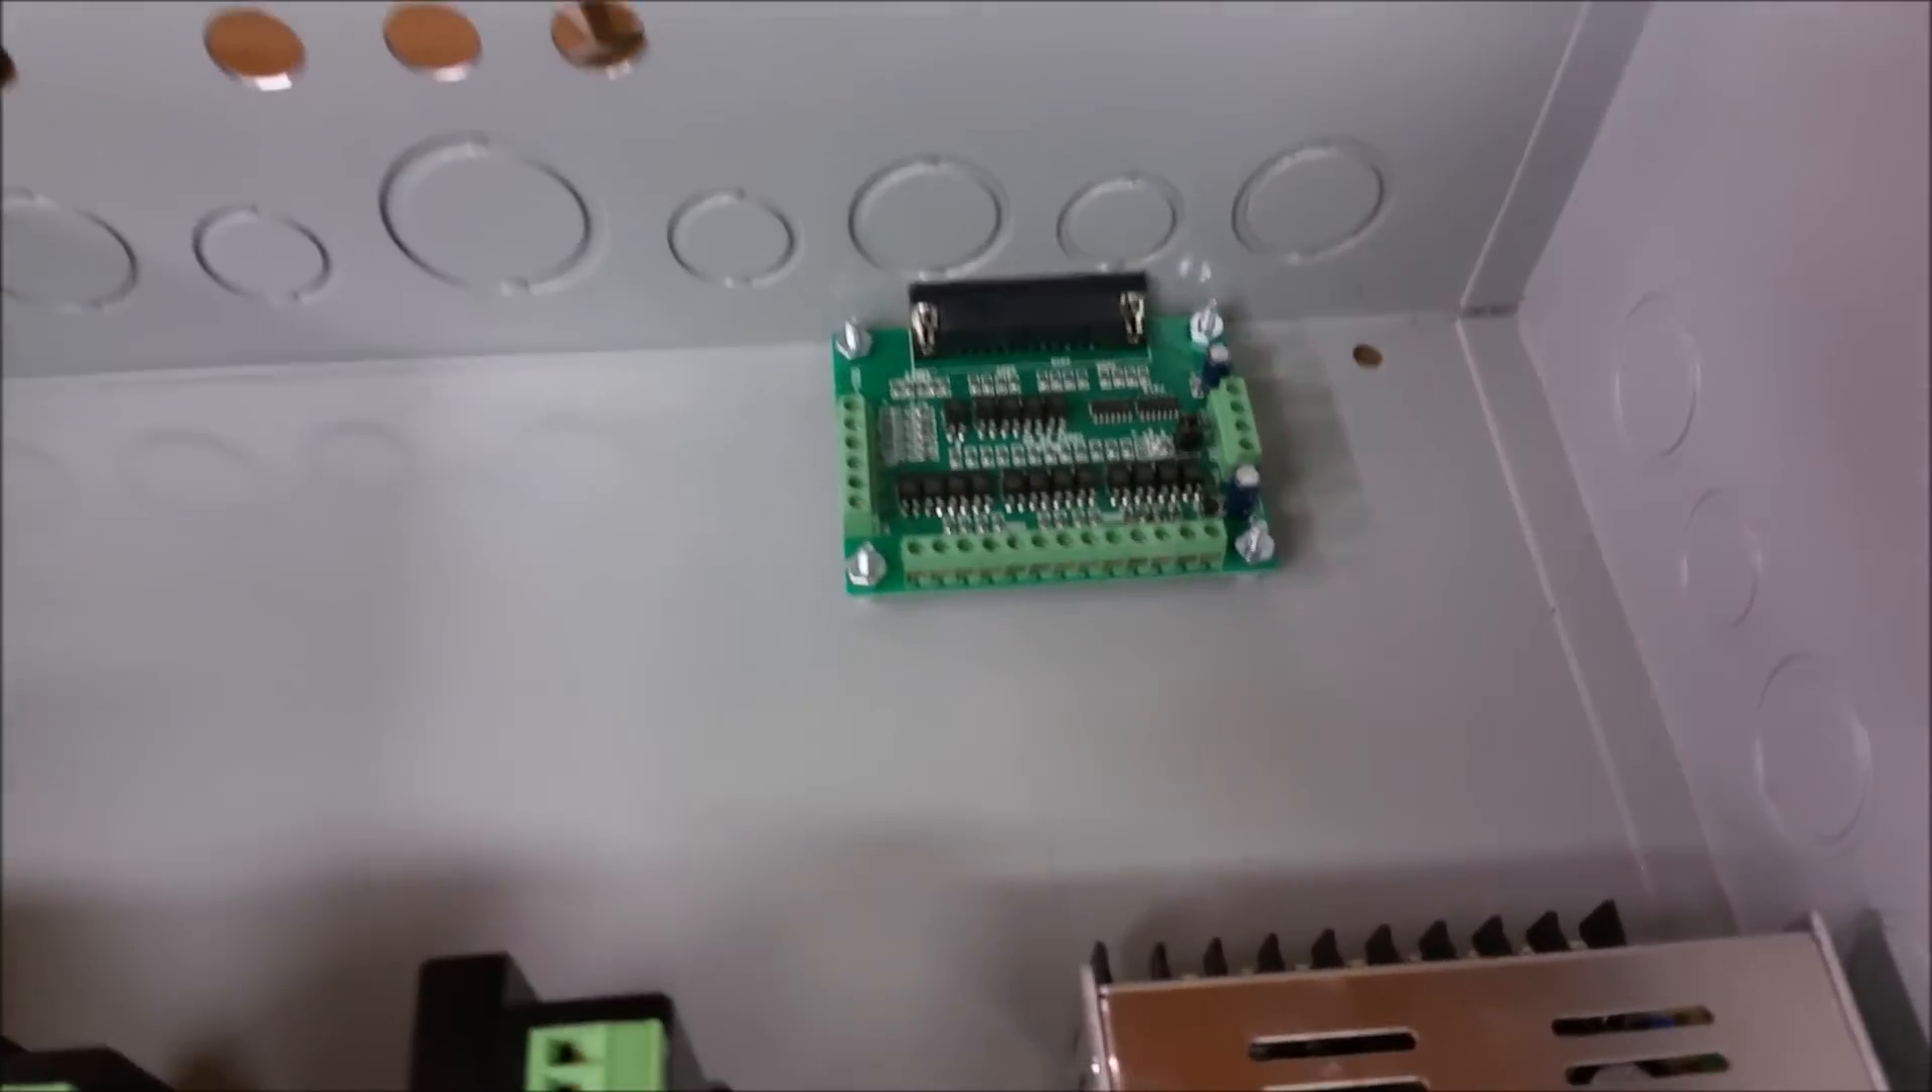I got it mounted, the breakout board.